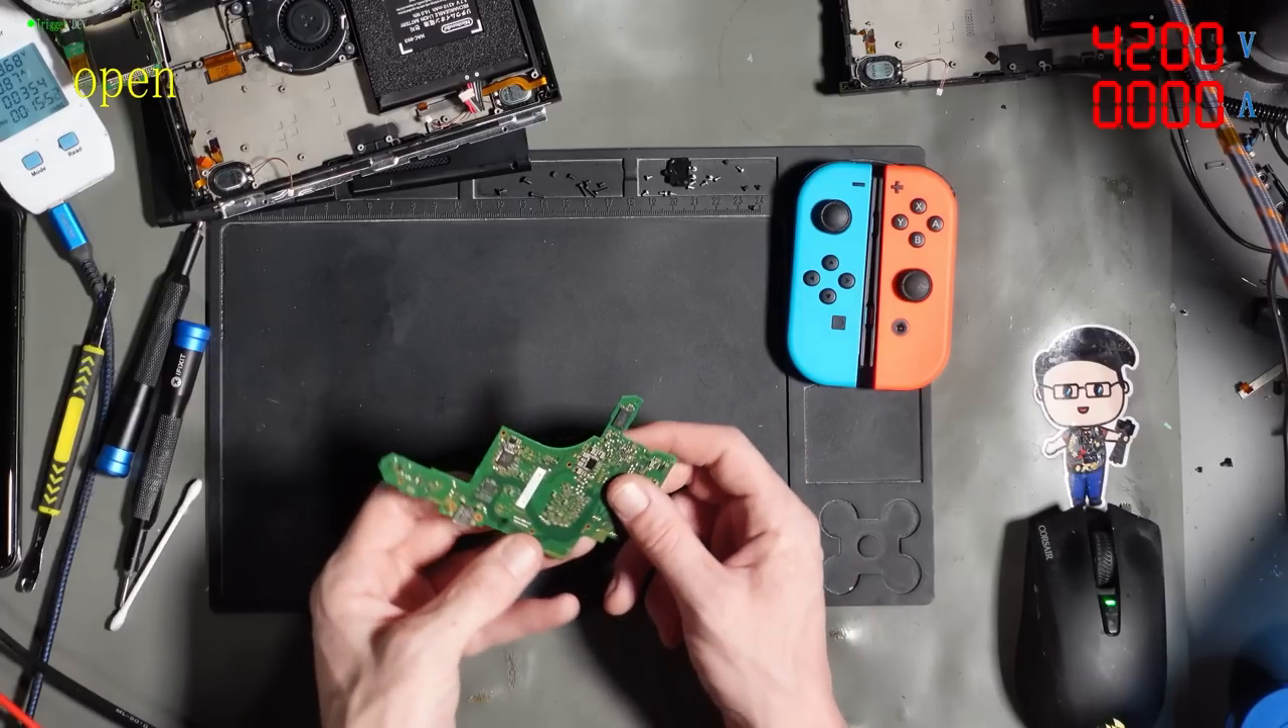So, I've got the board out there.